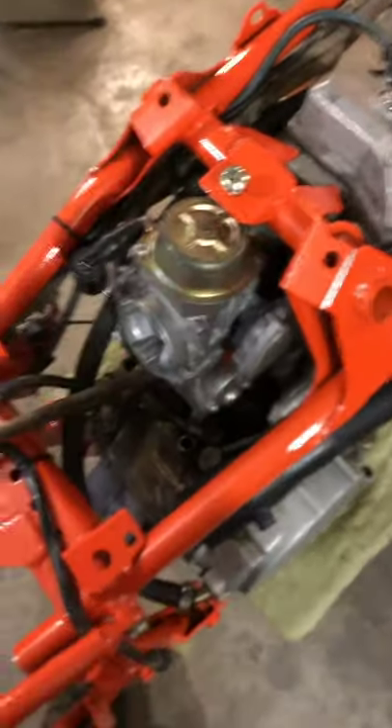Carburetor's all mounted up.